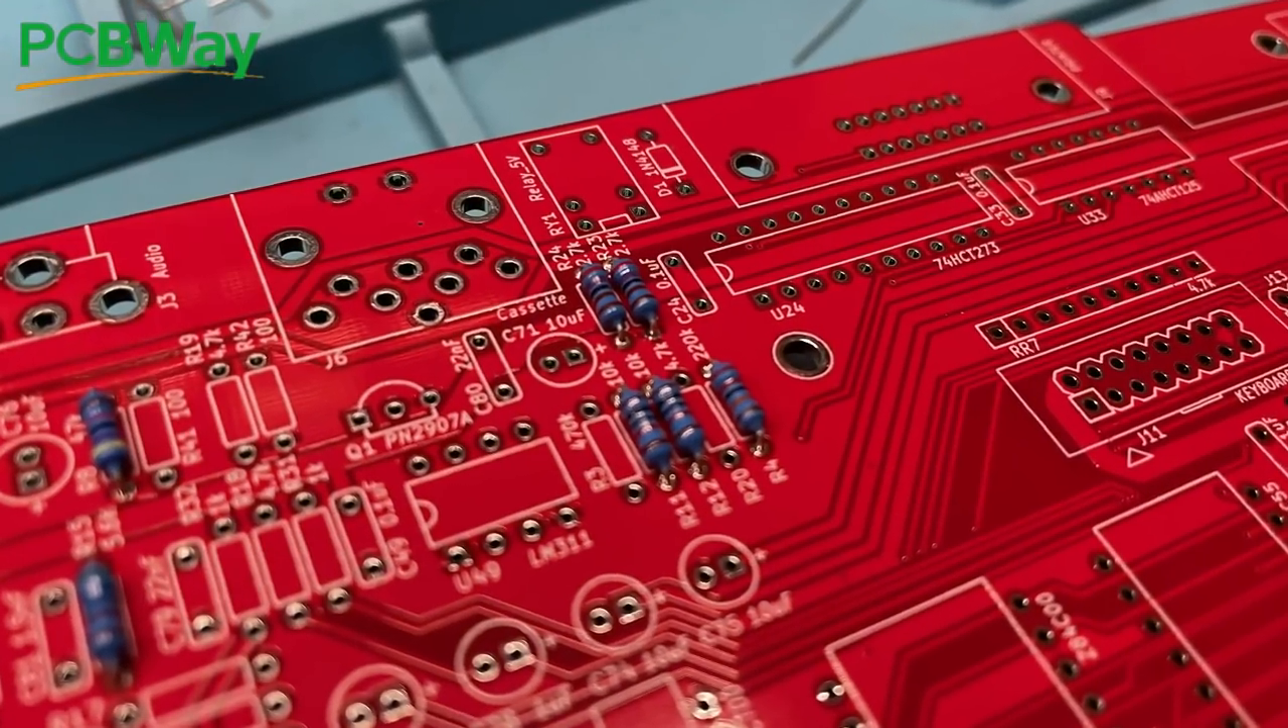And that's the first batch of resistors on the board, lovely.